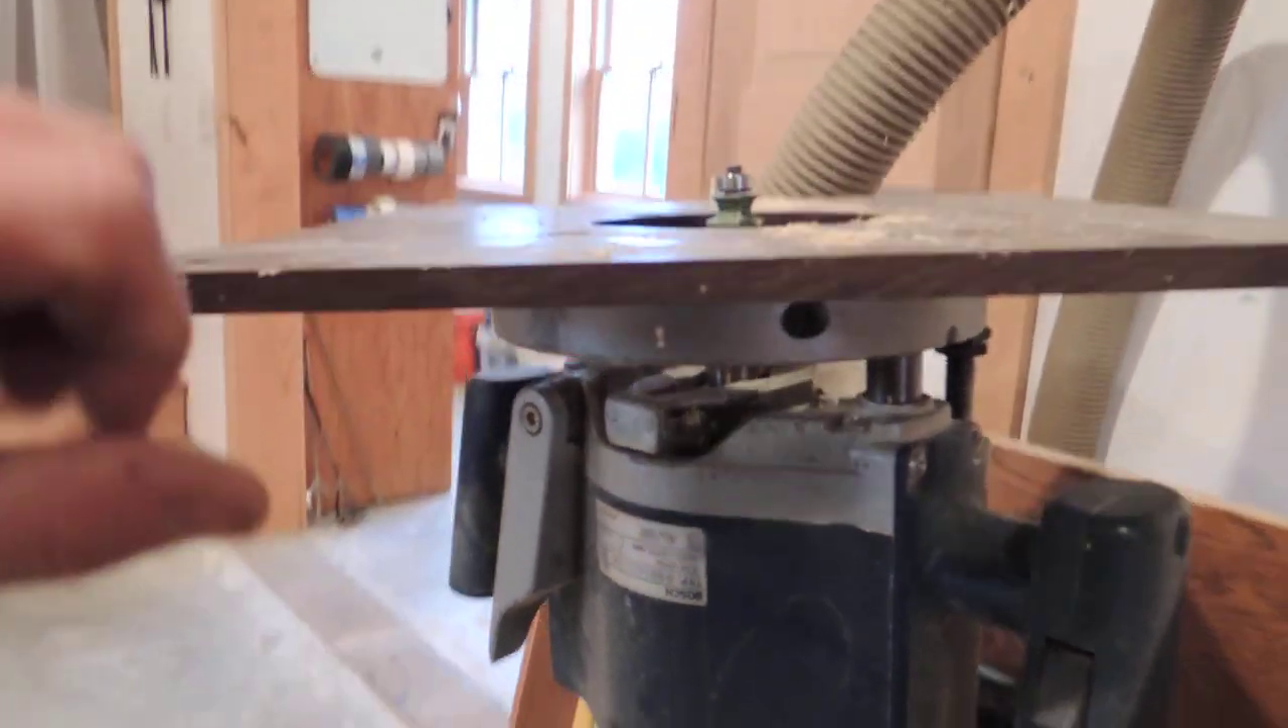It's a 1611 and you know you mounted the the router to the bottom of the plate there.